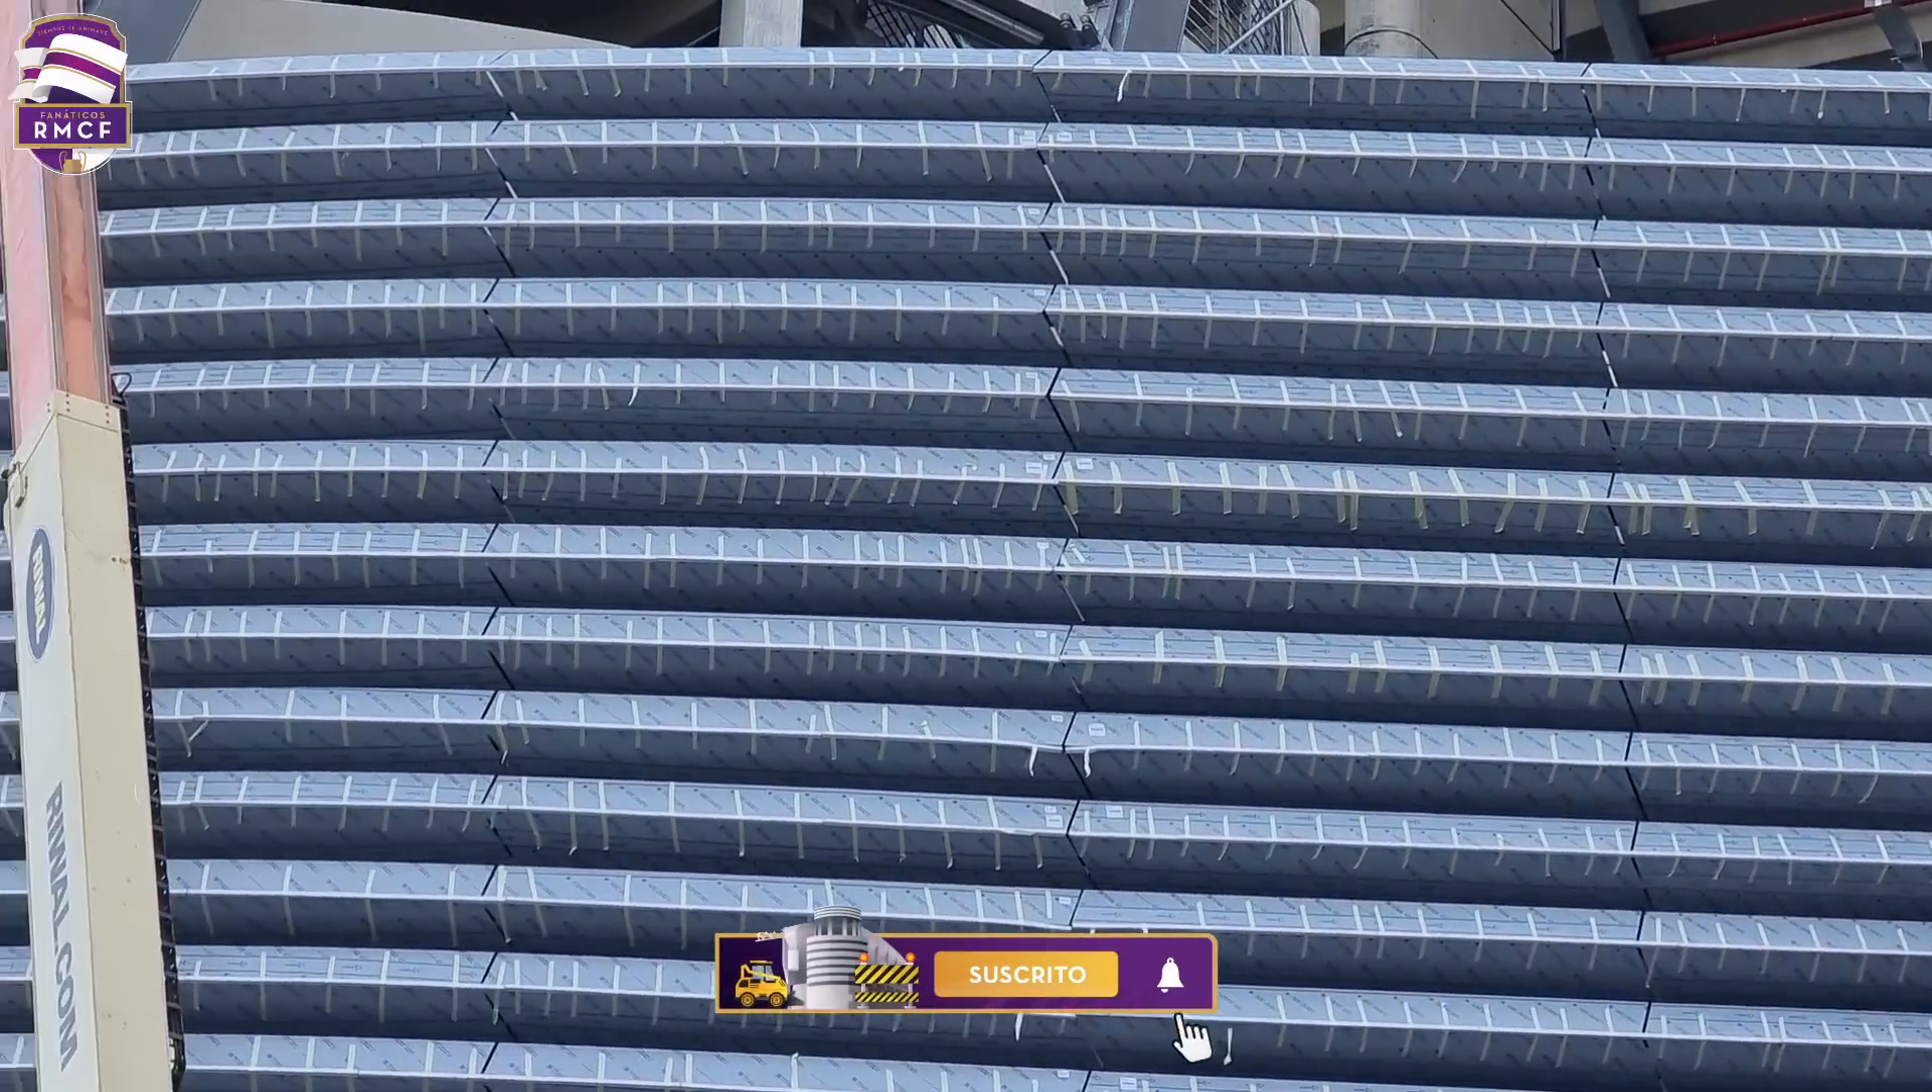Fijaos la gran cantidad de lamas que tenemos instaladas ya en esta Torre D.